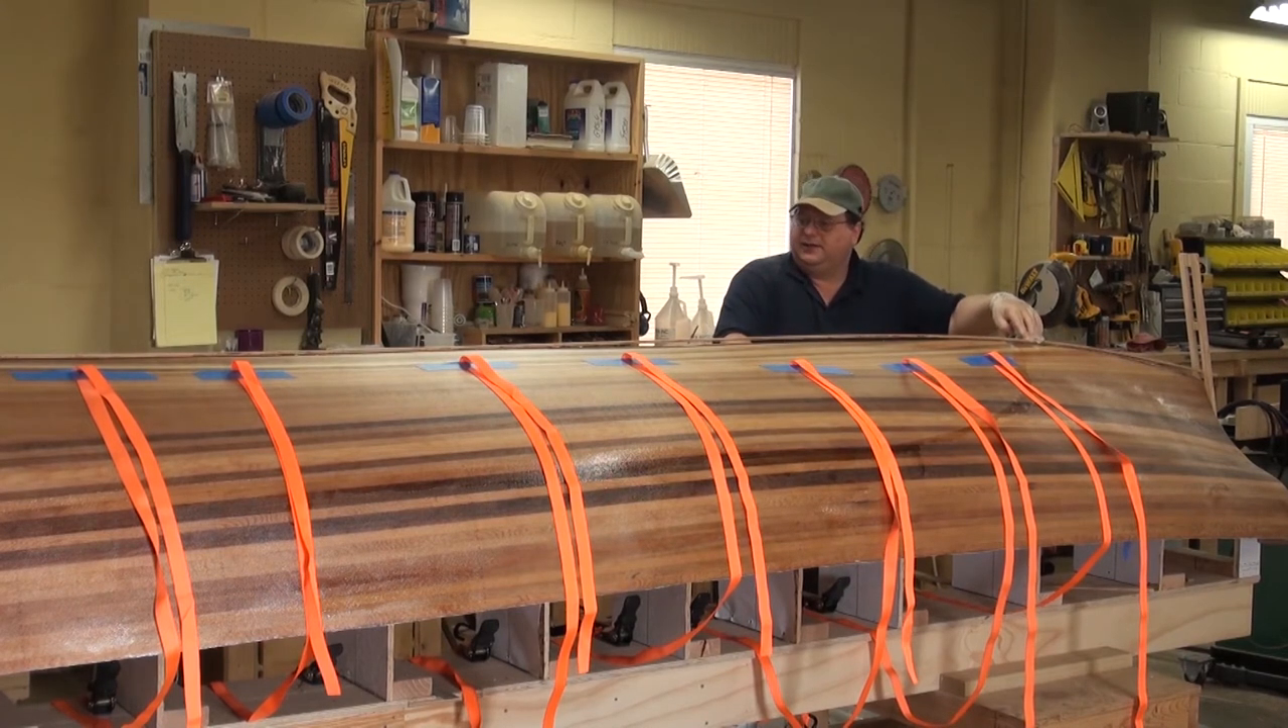So what I have done here is I have put basic cargo straps, you know, get them from Home Depot kind of straps.